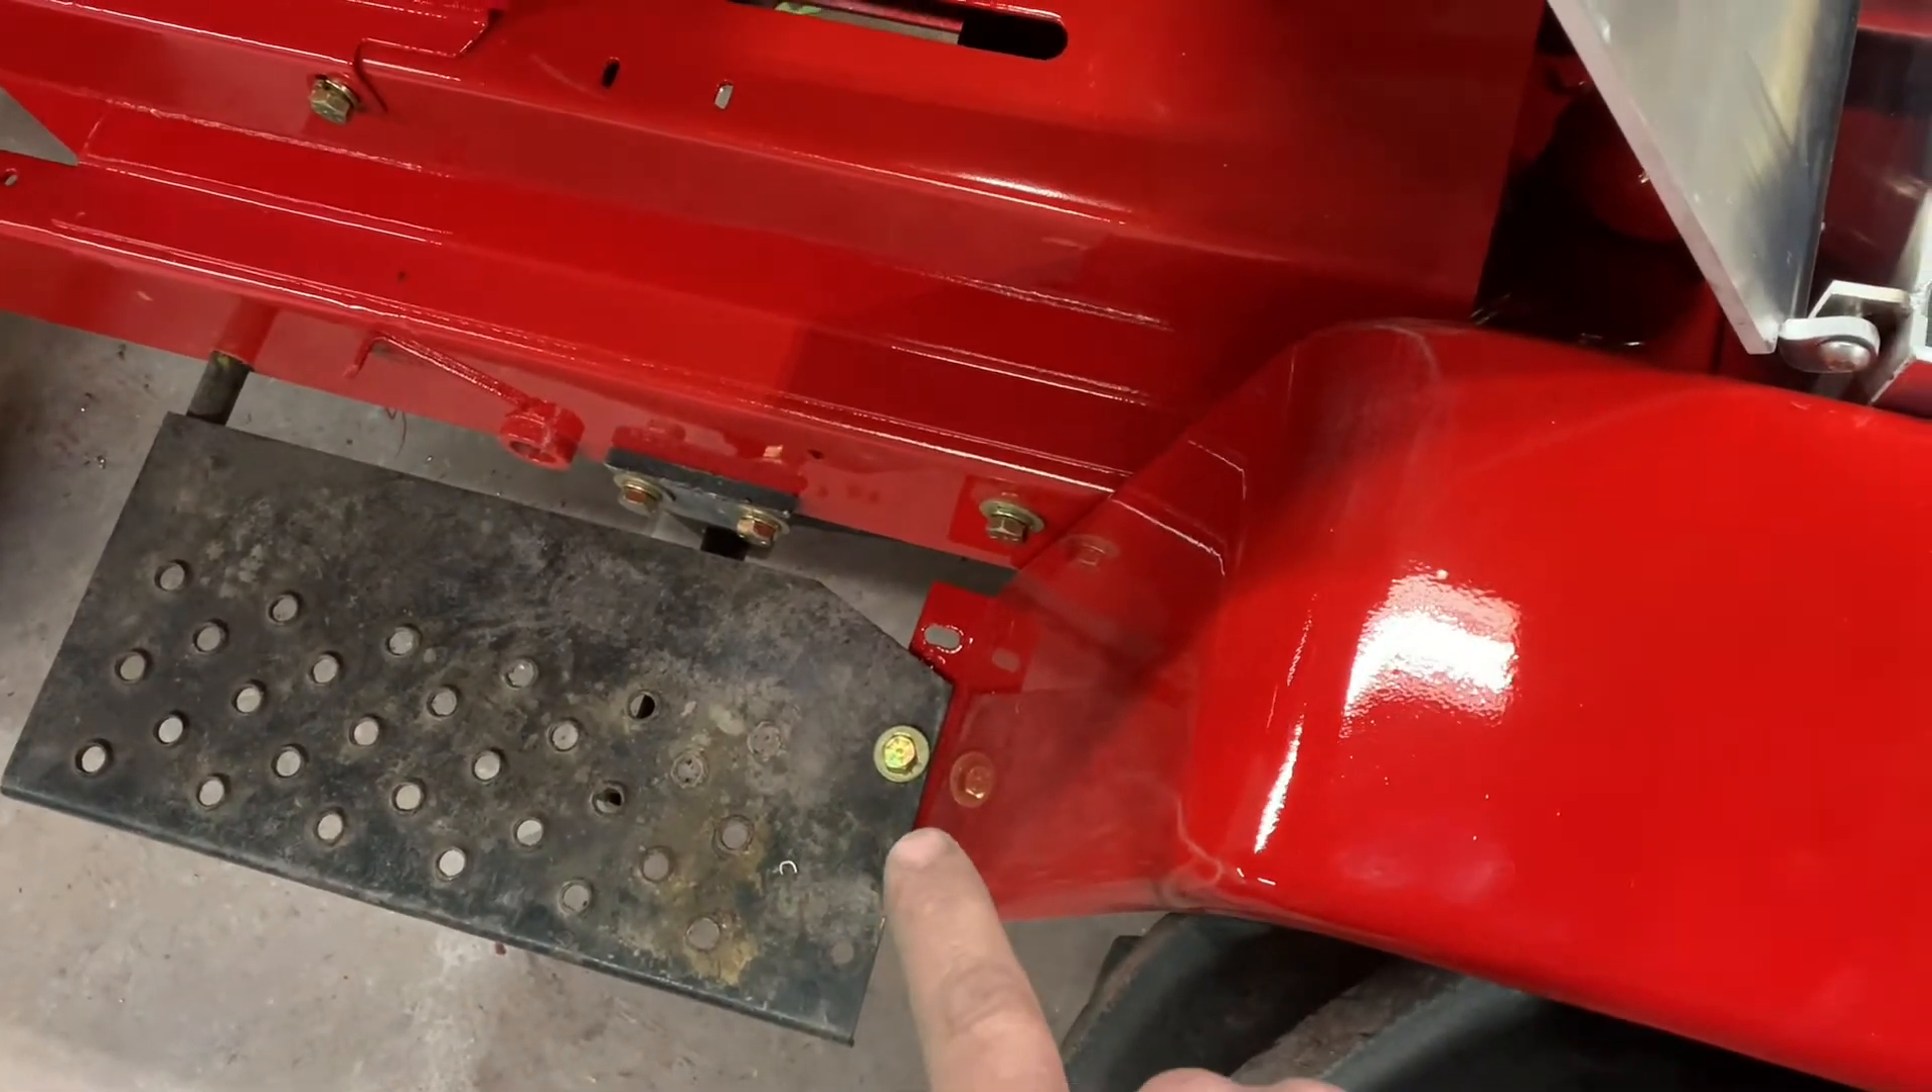But, uh, so I just kind of got the footboards back on and kind of got them leveled up where they needed to be.